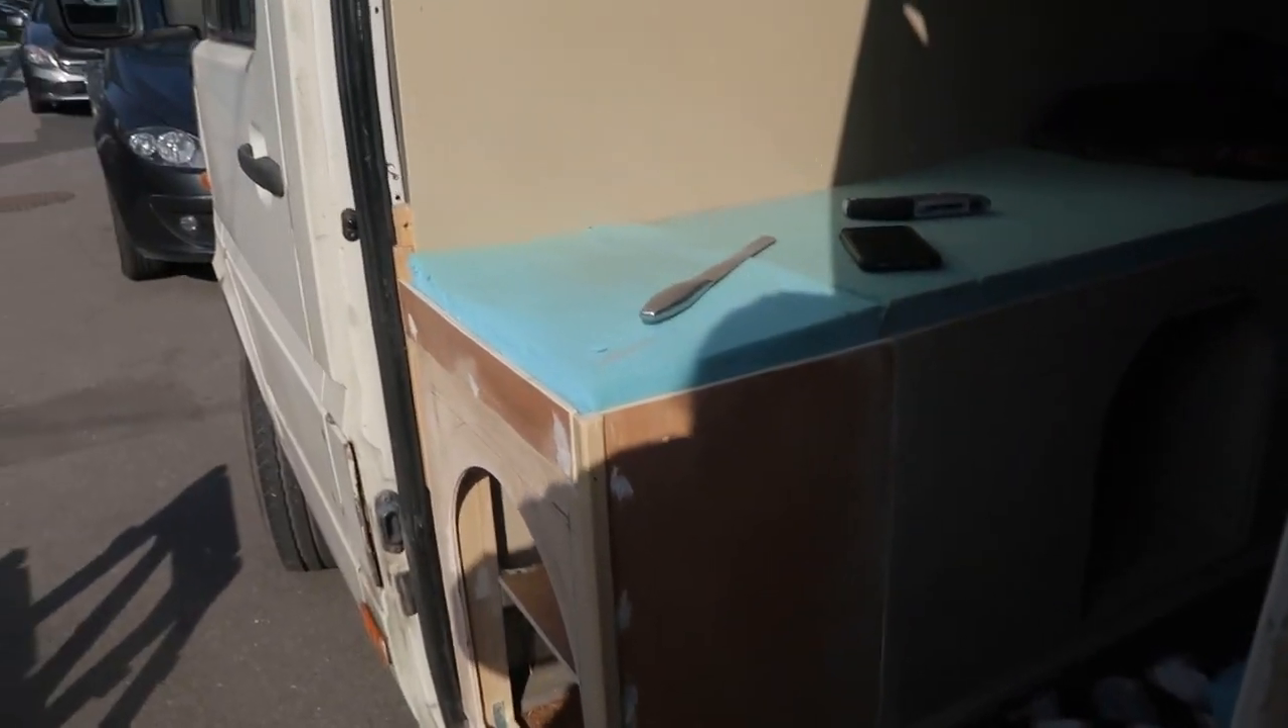So I've put the foam on. This is just temporary foam for now until we get the other one that we've got upholstered.